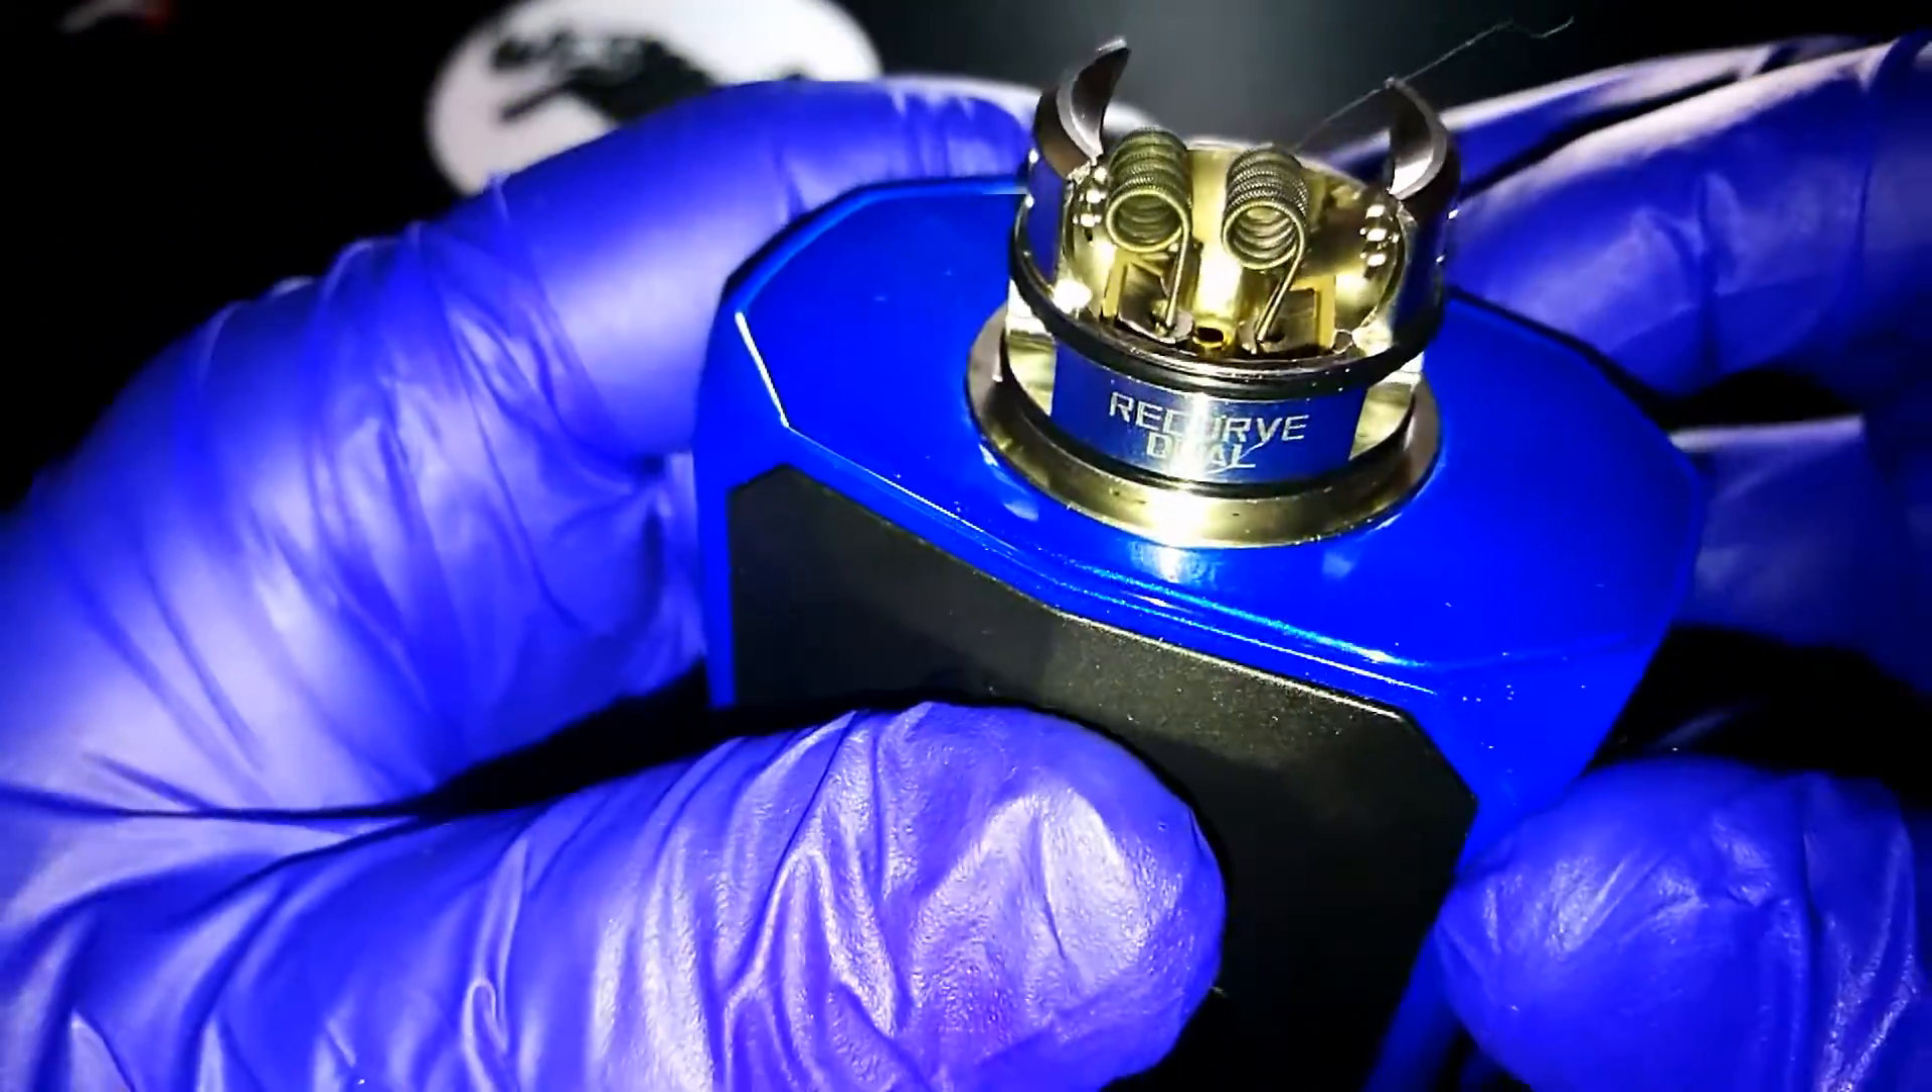Ahí tenemos Ya las resistencias Puestas.